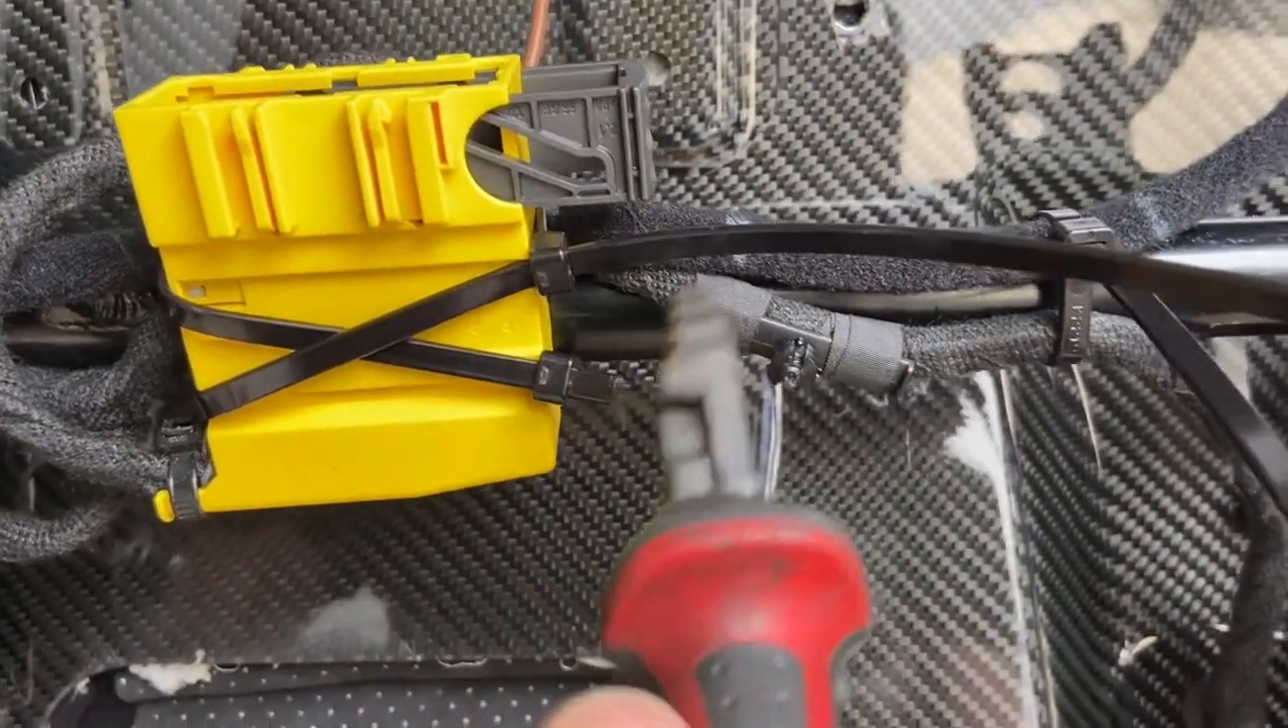We will now secure the cable loom and the yellow connector with zip ties. We have the yellow connector secured in an X pattern using zip ties.